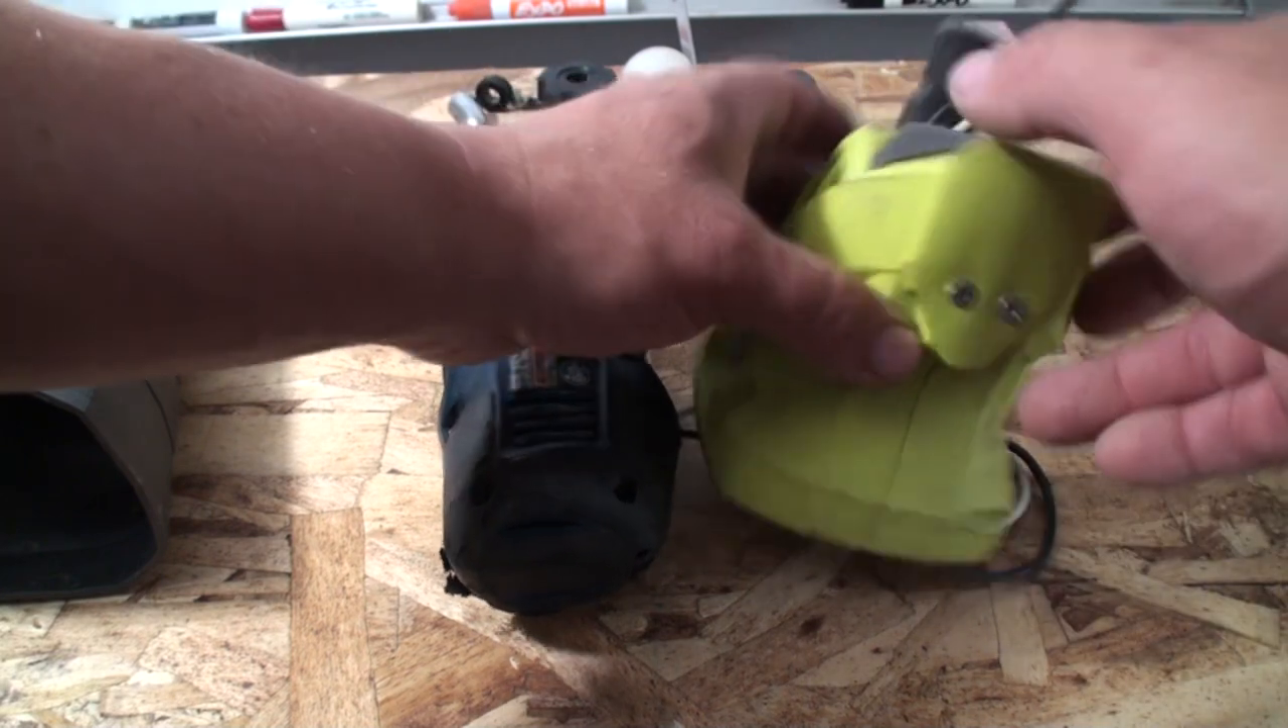This piece right here is just some of the extra plastic that I cut and then screwed onto here to cover the hole because there's also a handle here which we use later on in this project as well.